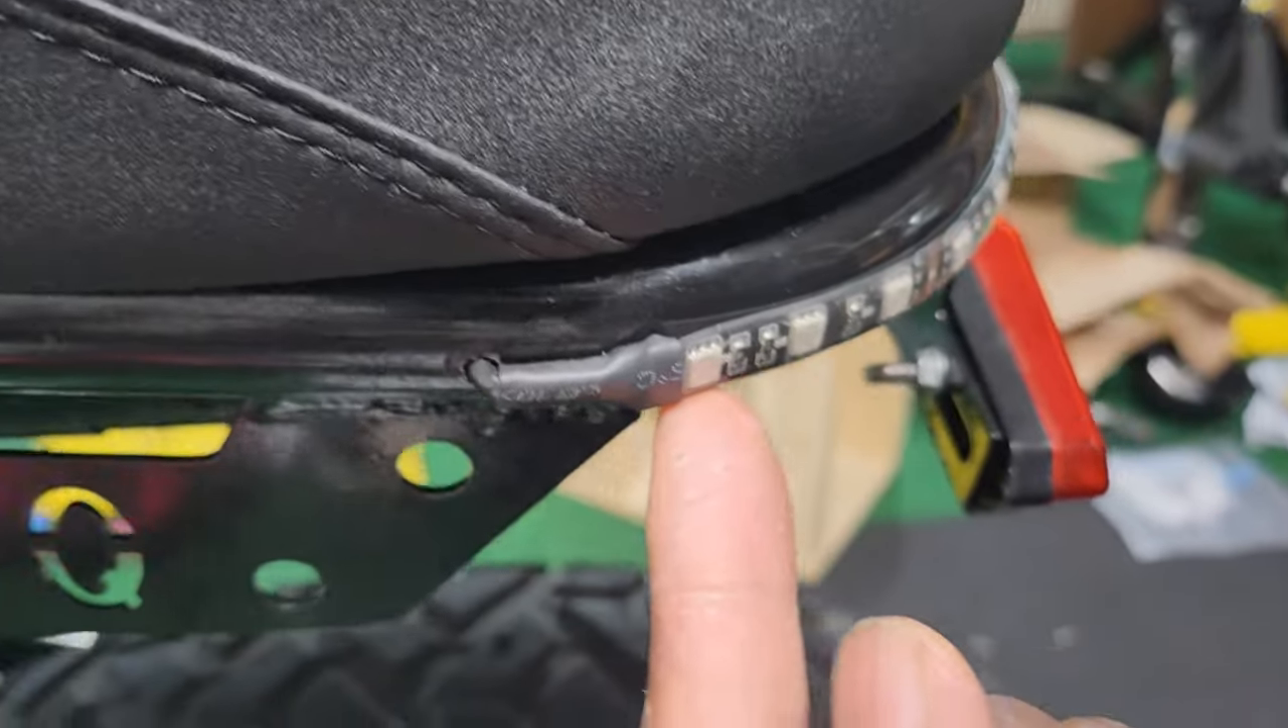This LED right here I wired it and I drilled a hole and plugged it right into the hole.